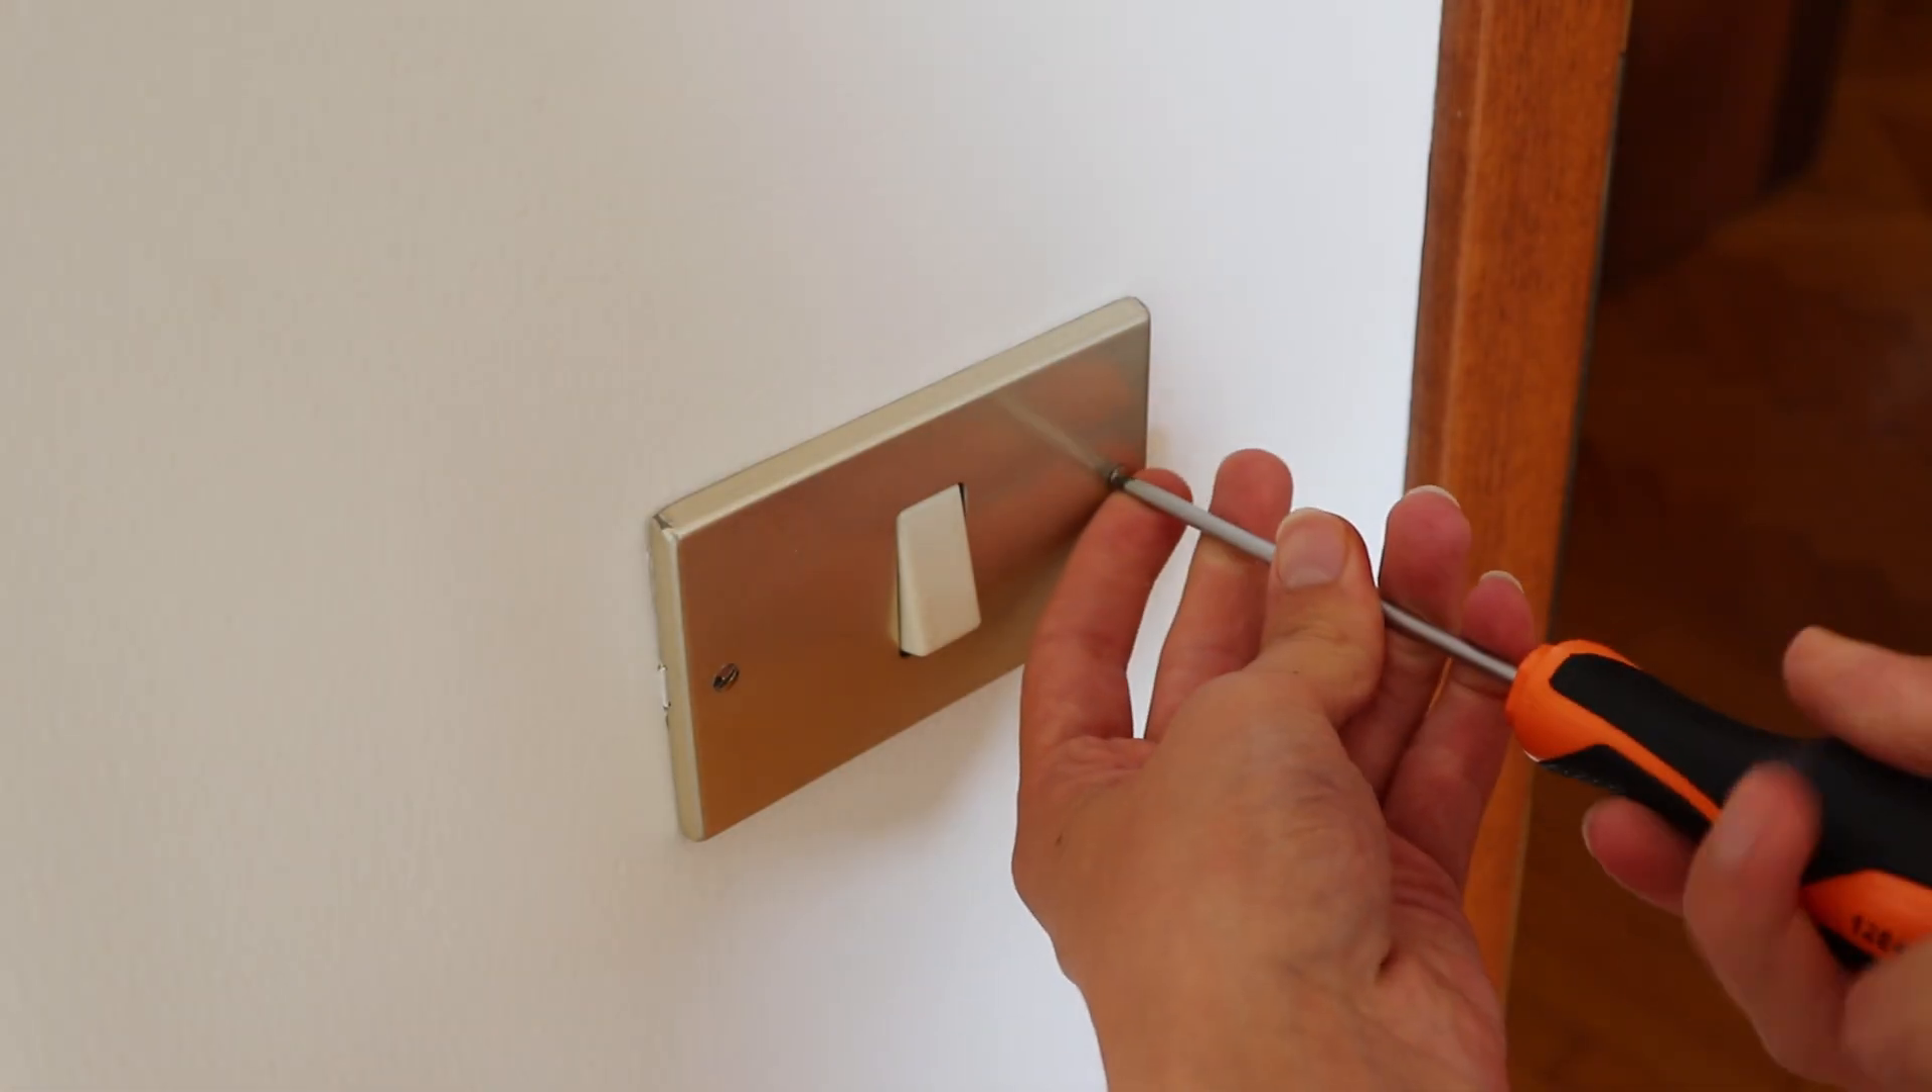Ora ho chiuso la scatola dell'interruttore.